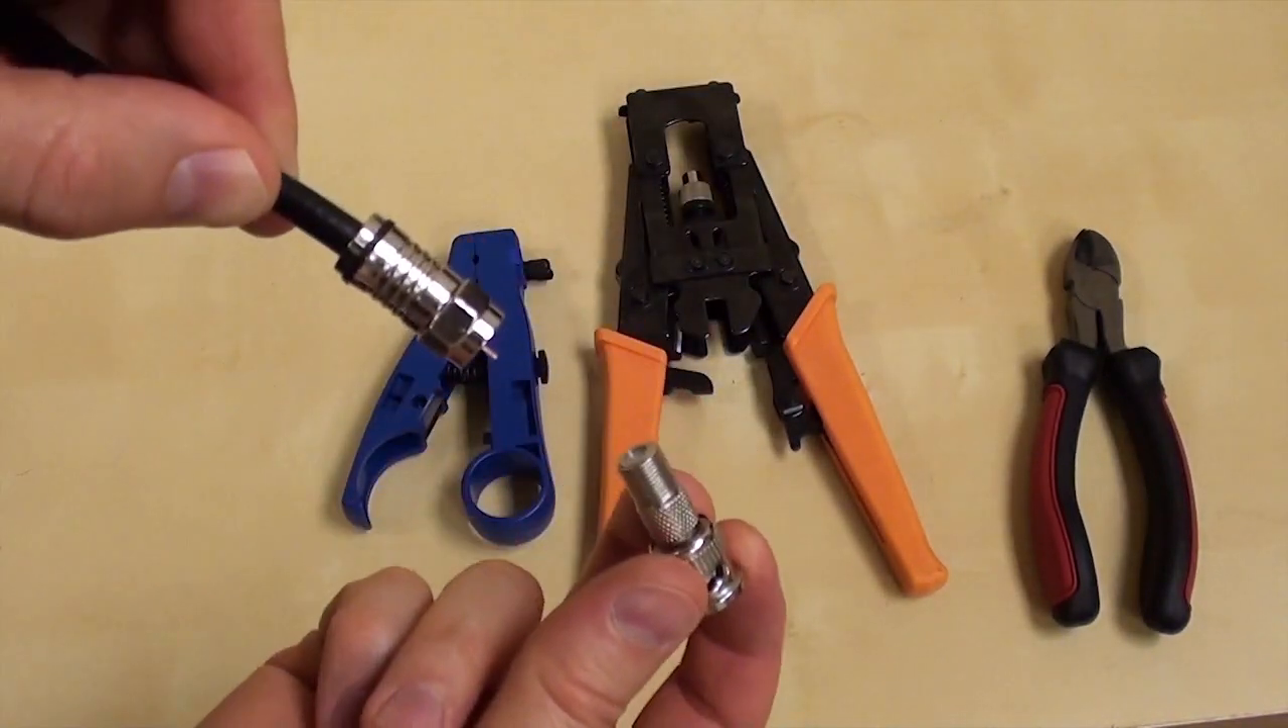The F connector is now firmly attached to the RG -59 cable.